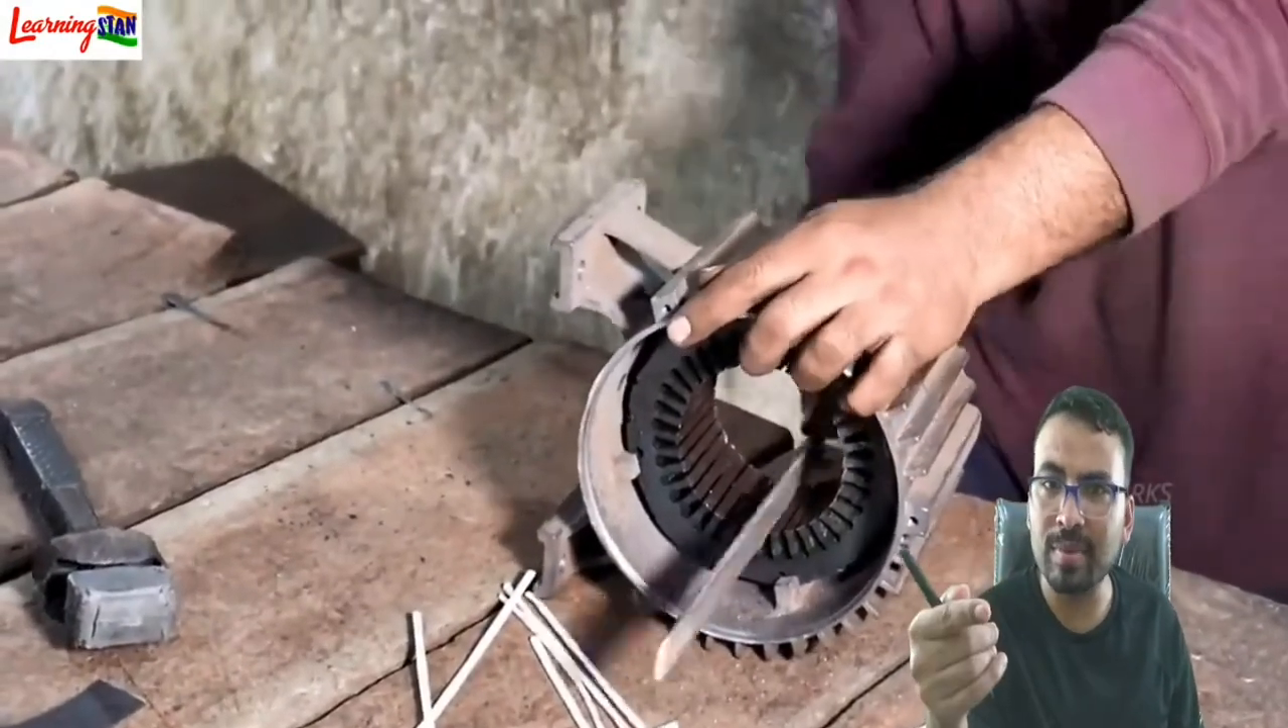आर्मेचर frame के अंदर fix हो चुका है अब बस इसमें हमें क्या करना है windings डालने है।